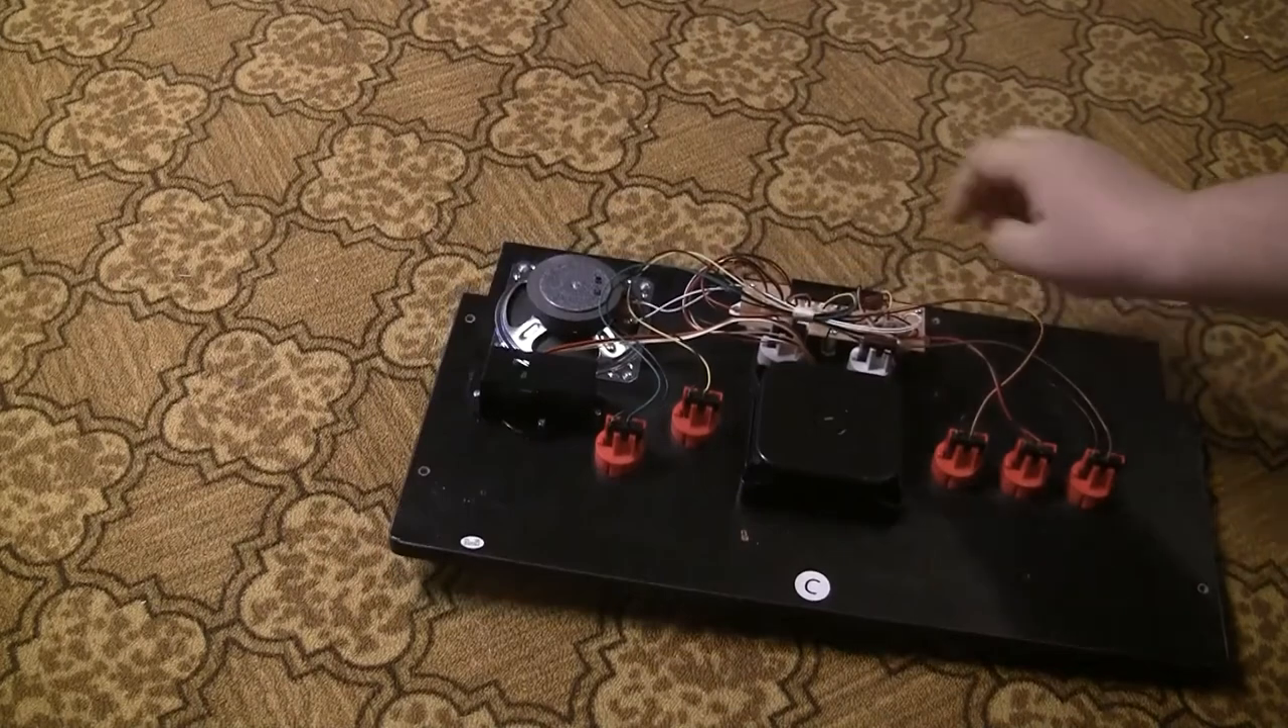Okay, with the cover off, here's the, uh, underside of the control board in all its glory.